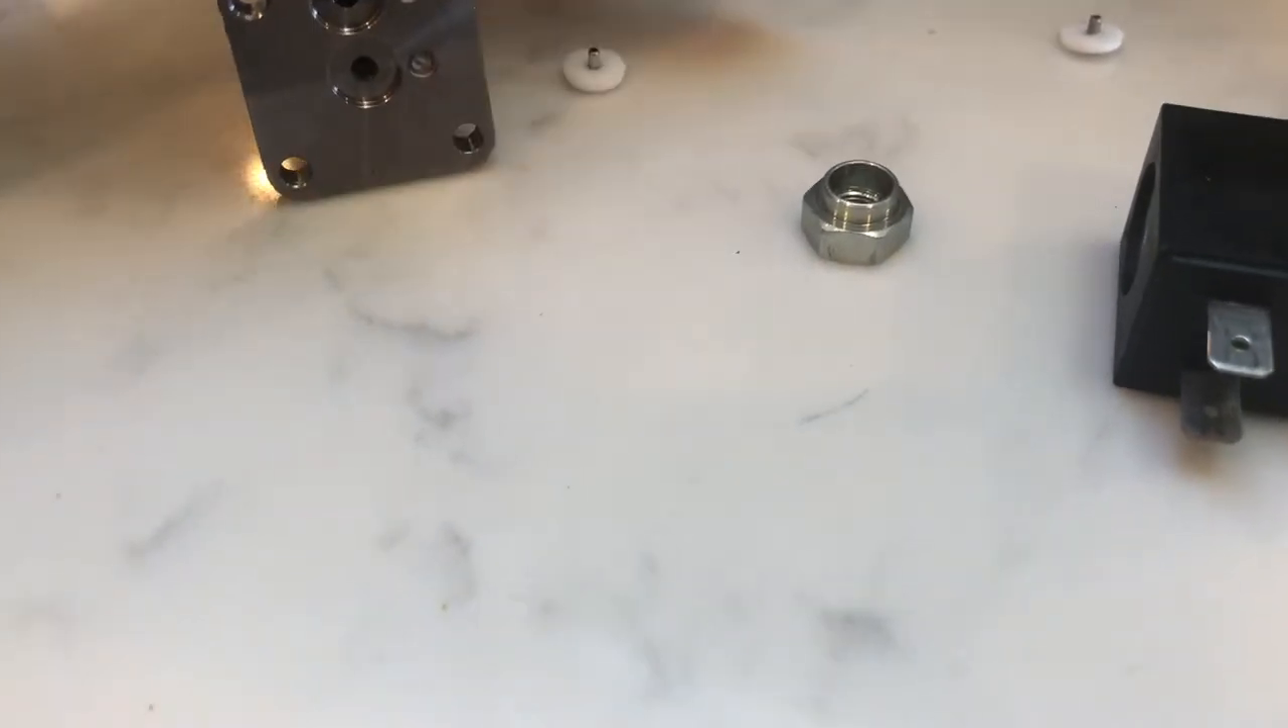We've got to put these little pins back in the two holes there.